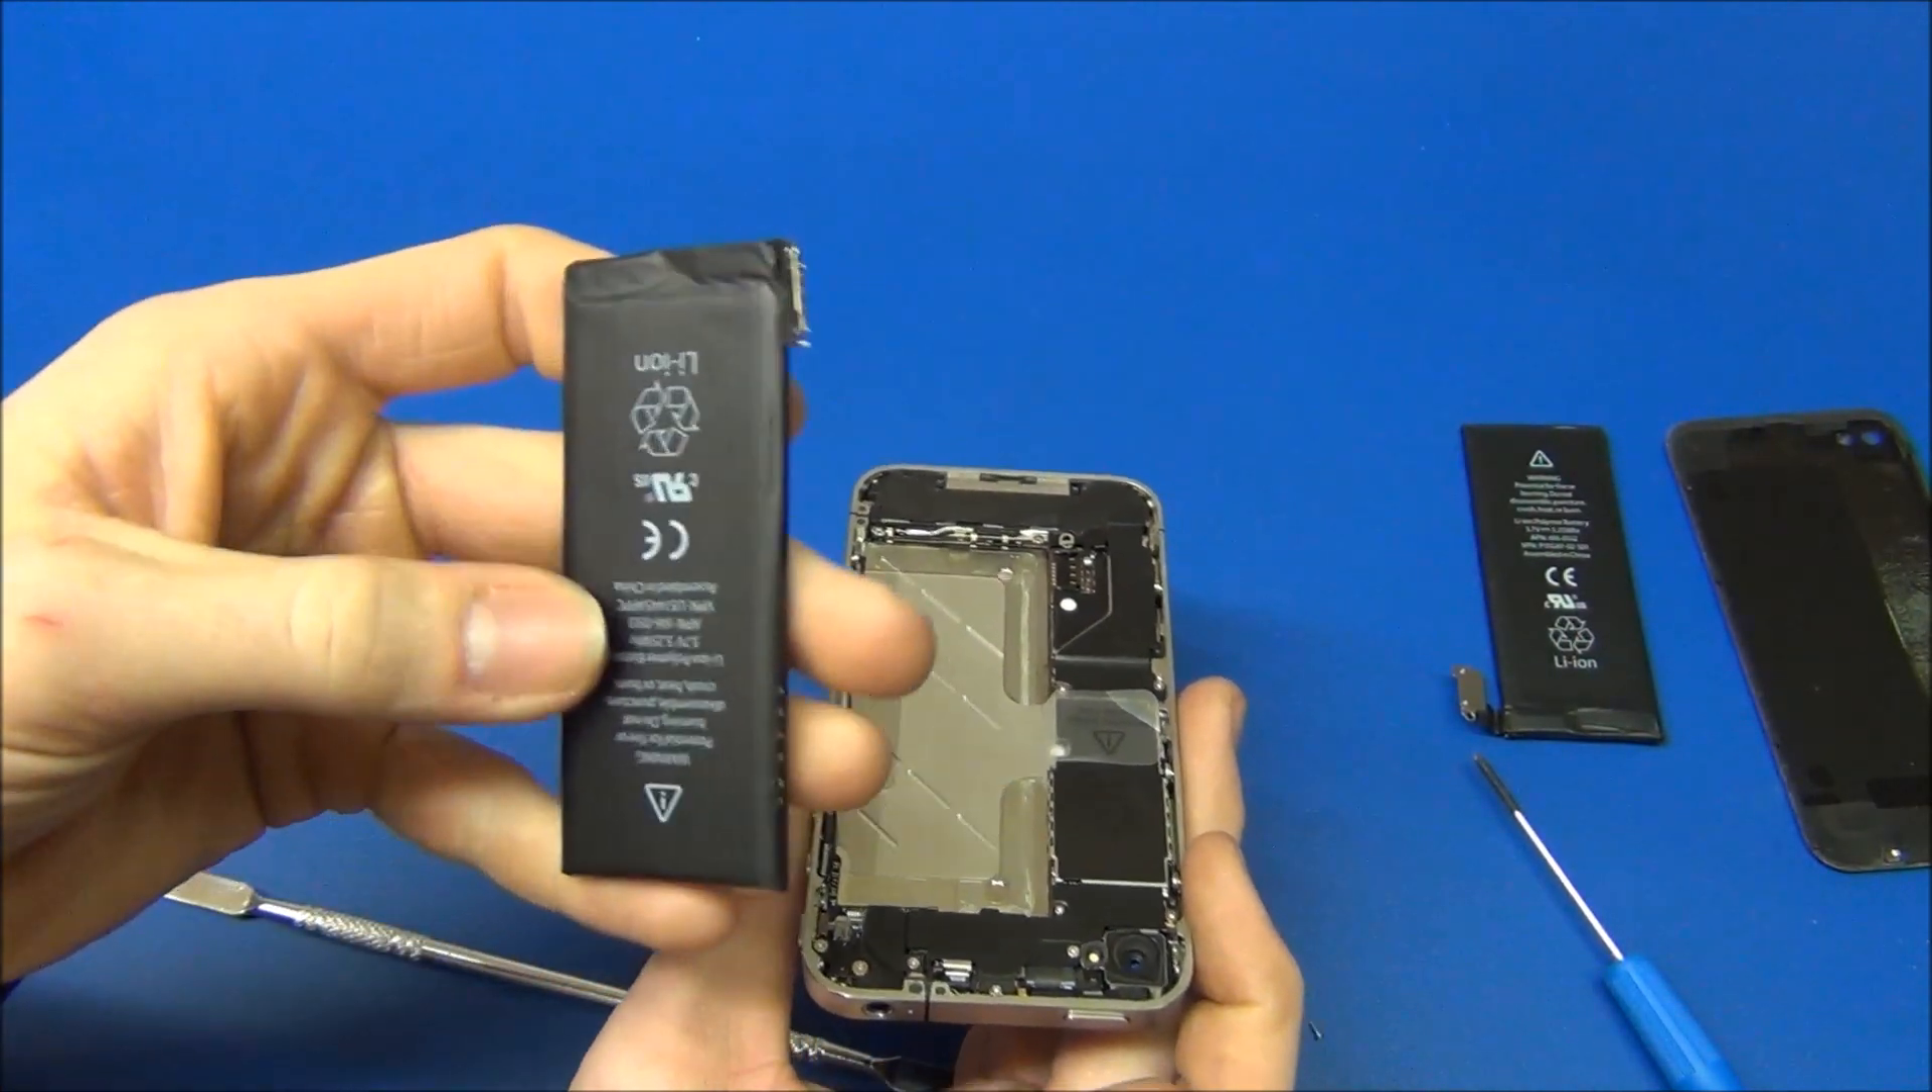So the old battery has come out and let's just put in the new one.